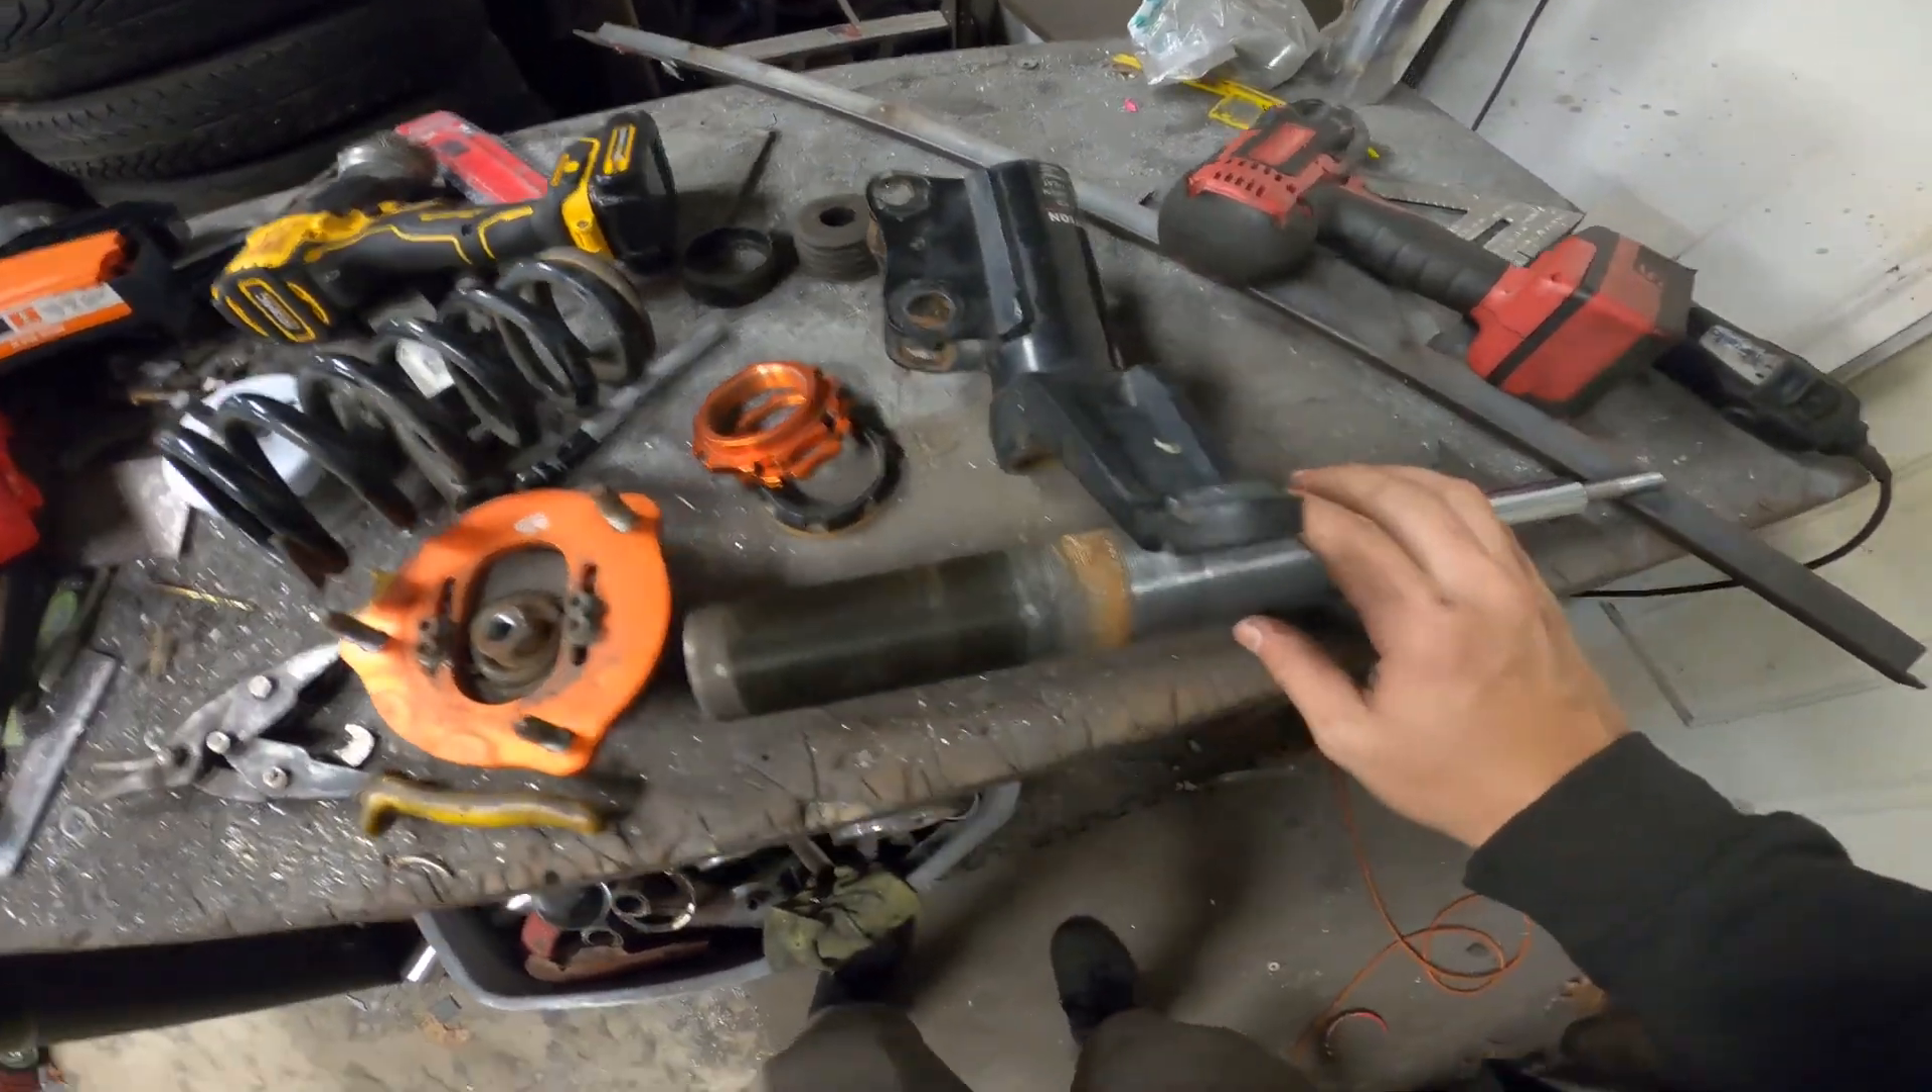So, this is our coilover all disassembled.